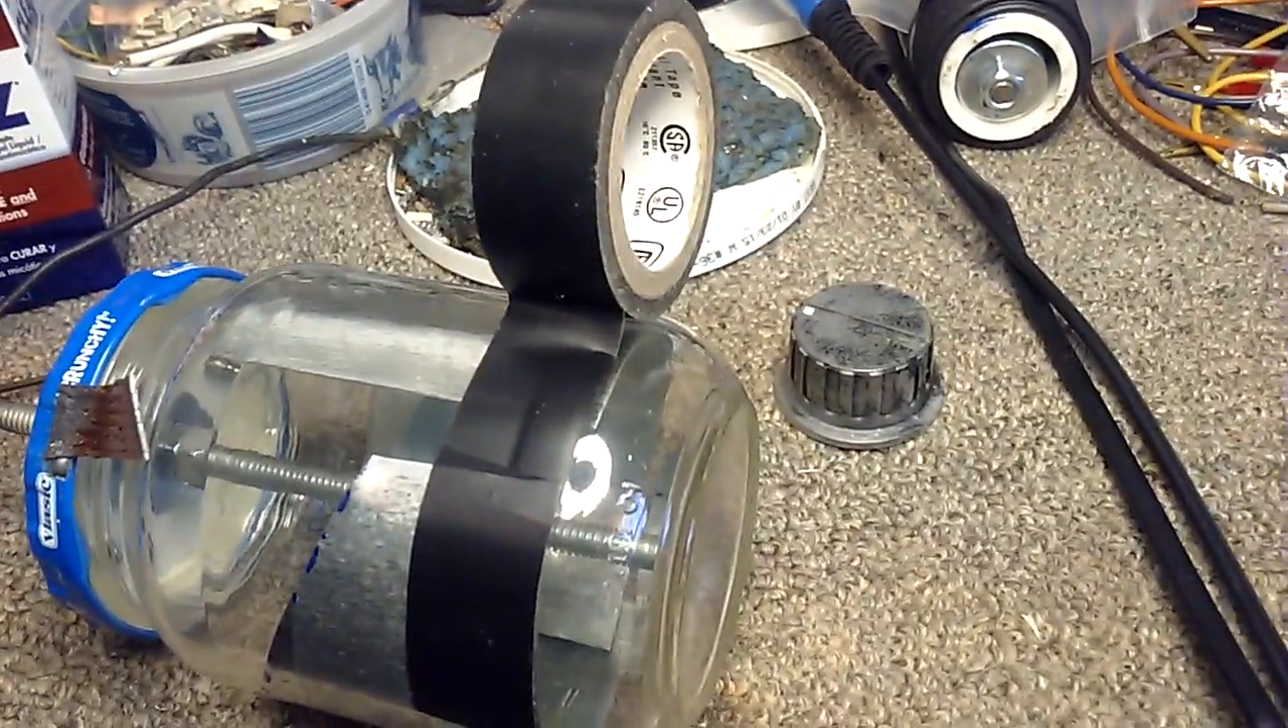And here, I'm showing how I'm starting the securing of the outer plate to the capacitor, just with PVC electrical tape.